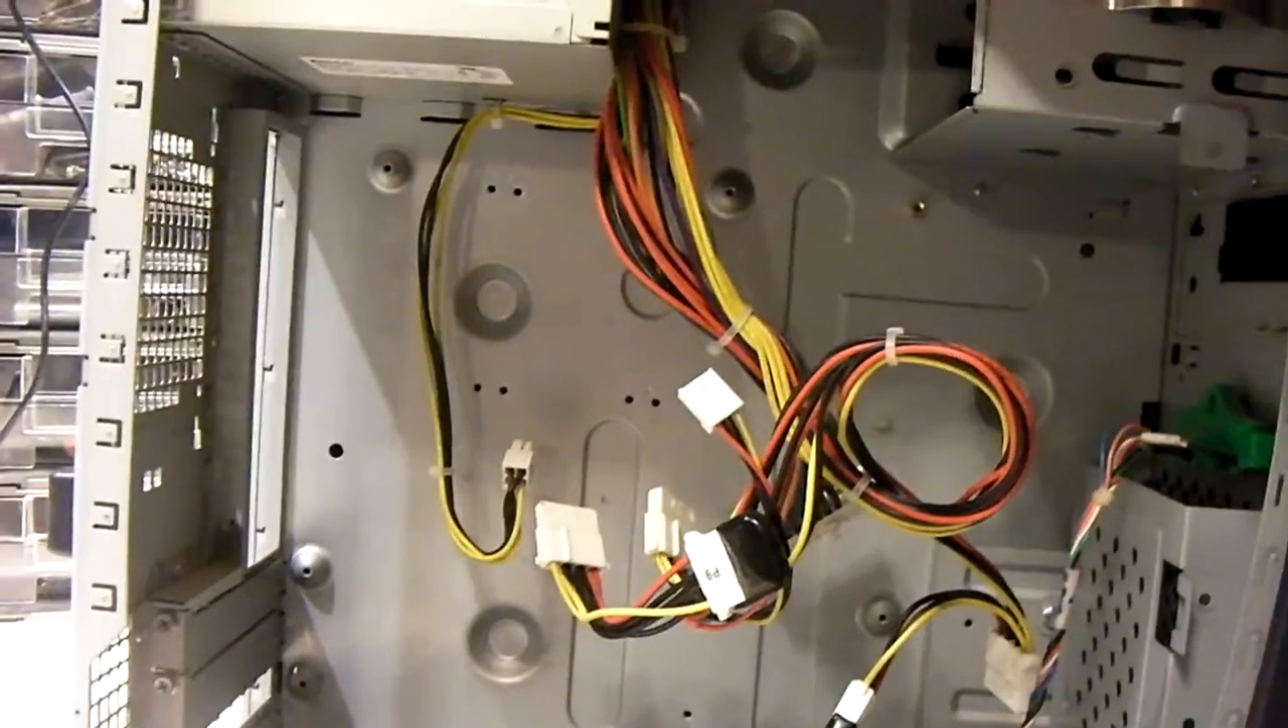But, um, you can see I've already pulled the motherboard.